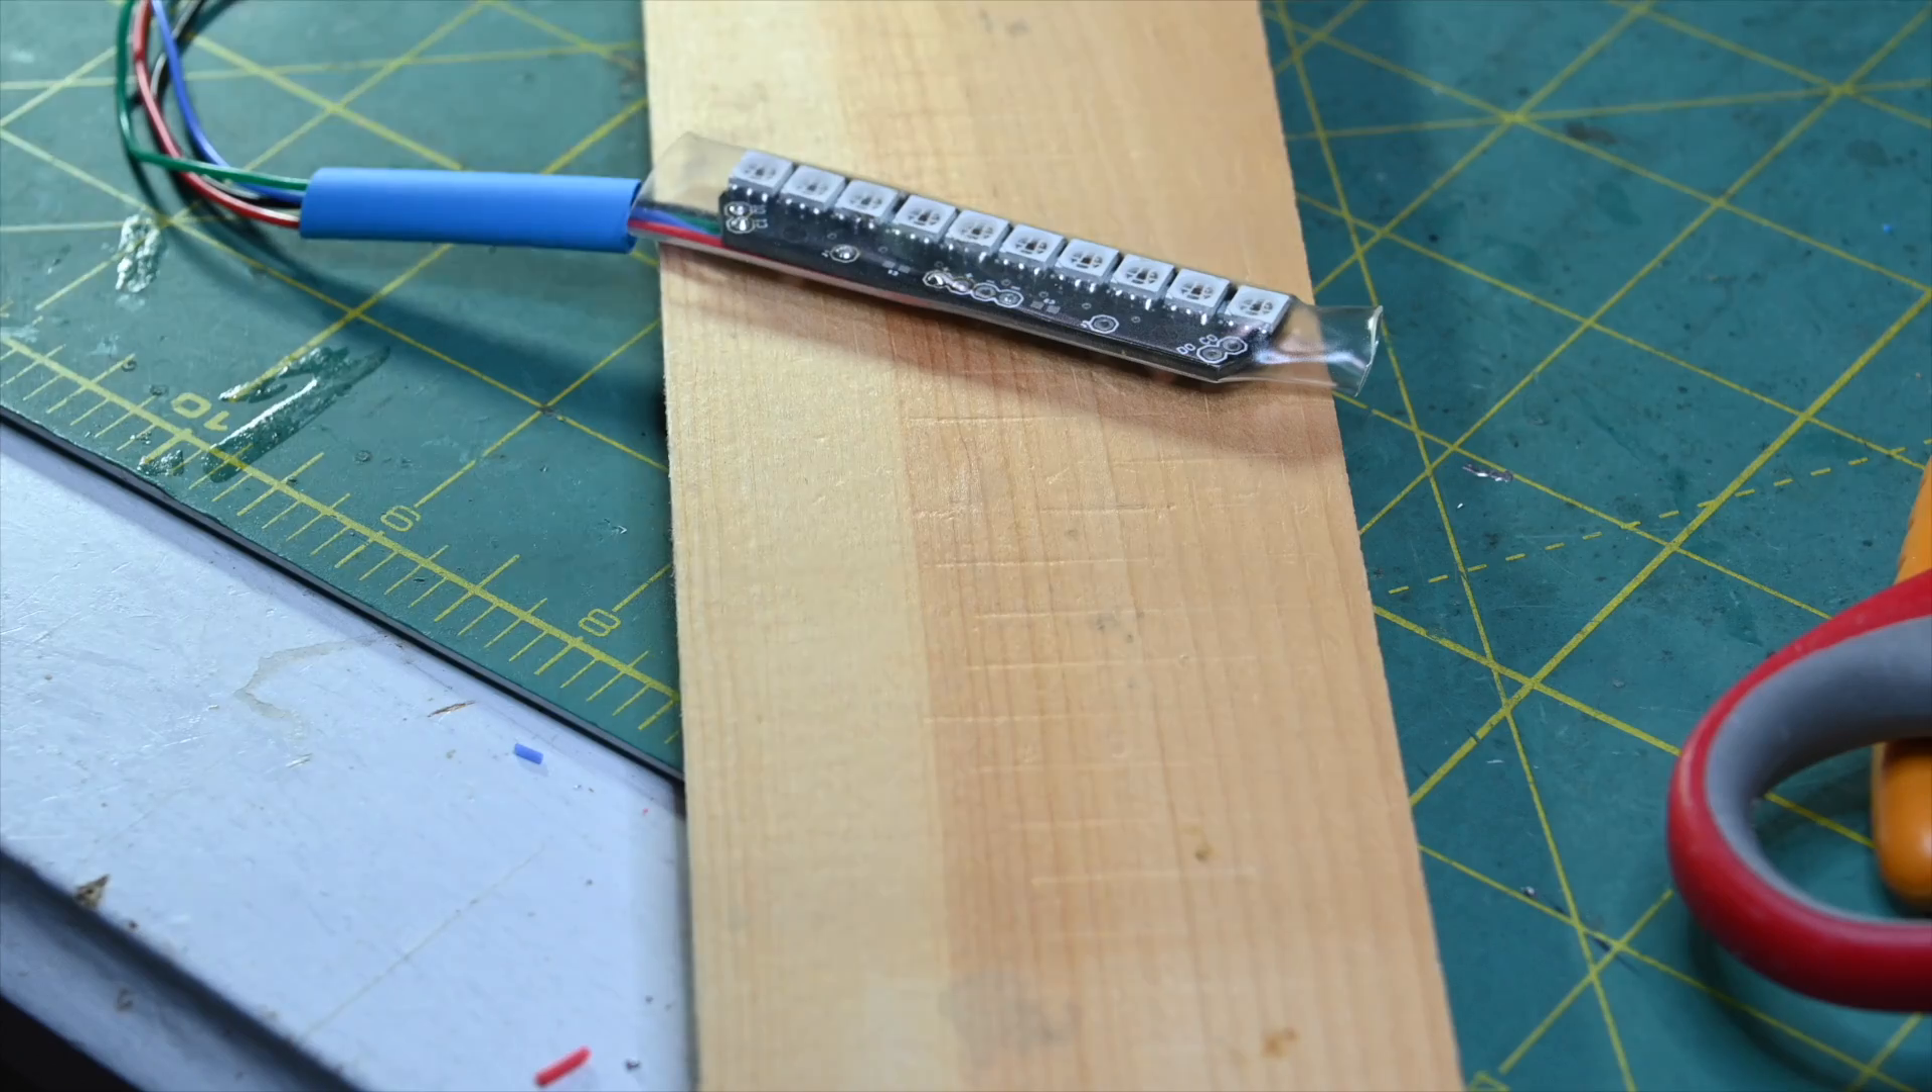So I designed the board so that it would fit inside half -inch heat shrink tubing, as you see here.